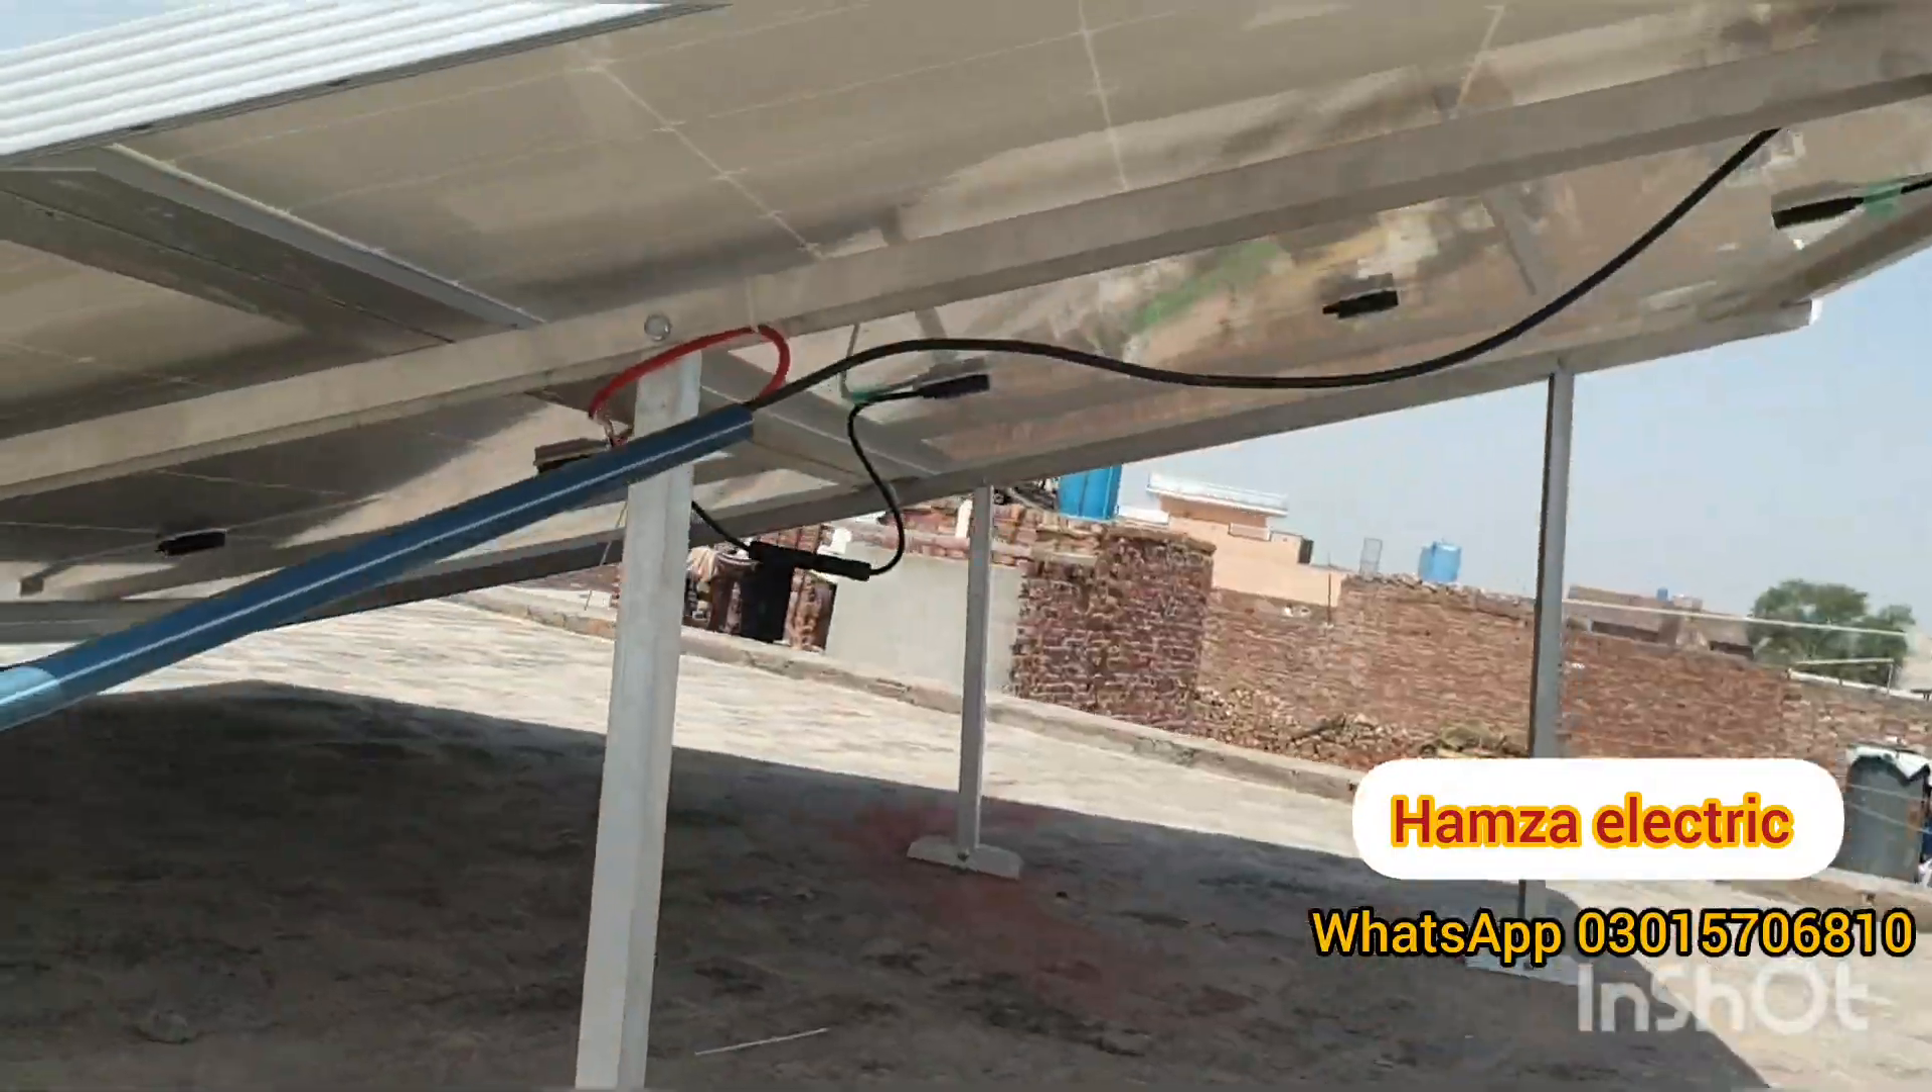سولر پینل ہم نے لگا دی ہے سولر پینل مکمل ہو گئے ہیں ان کے کنیکشن بھی کر دیئے۔